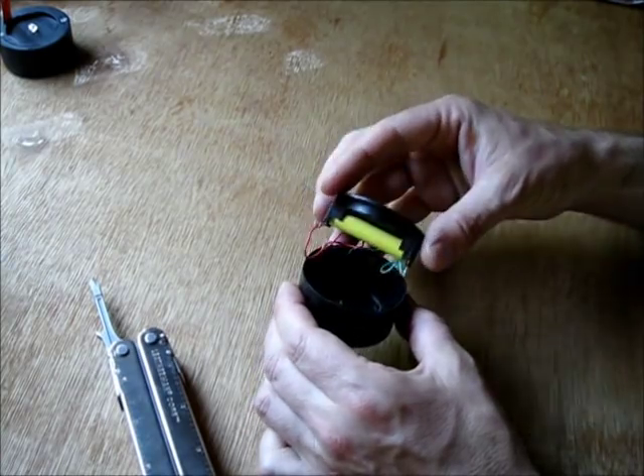Okay now I have my garden light opened.